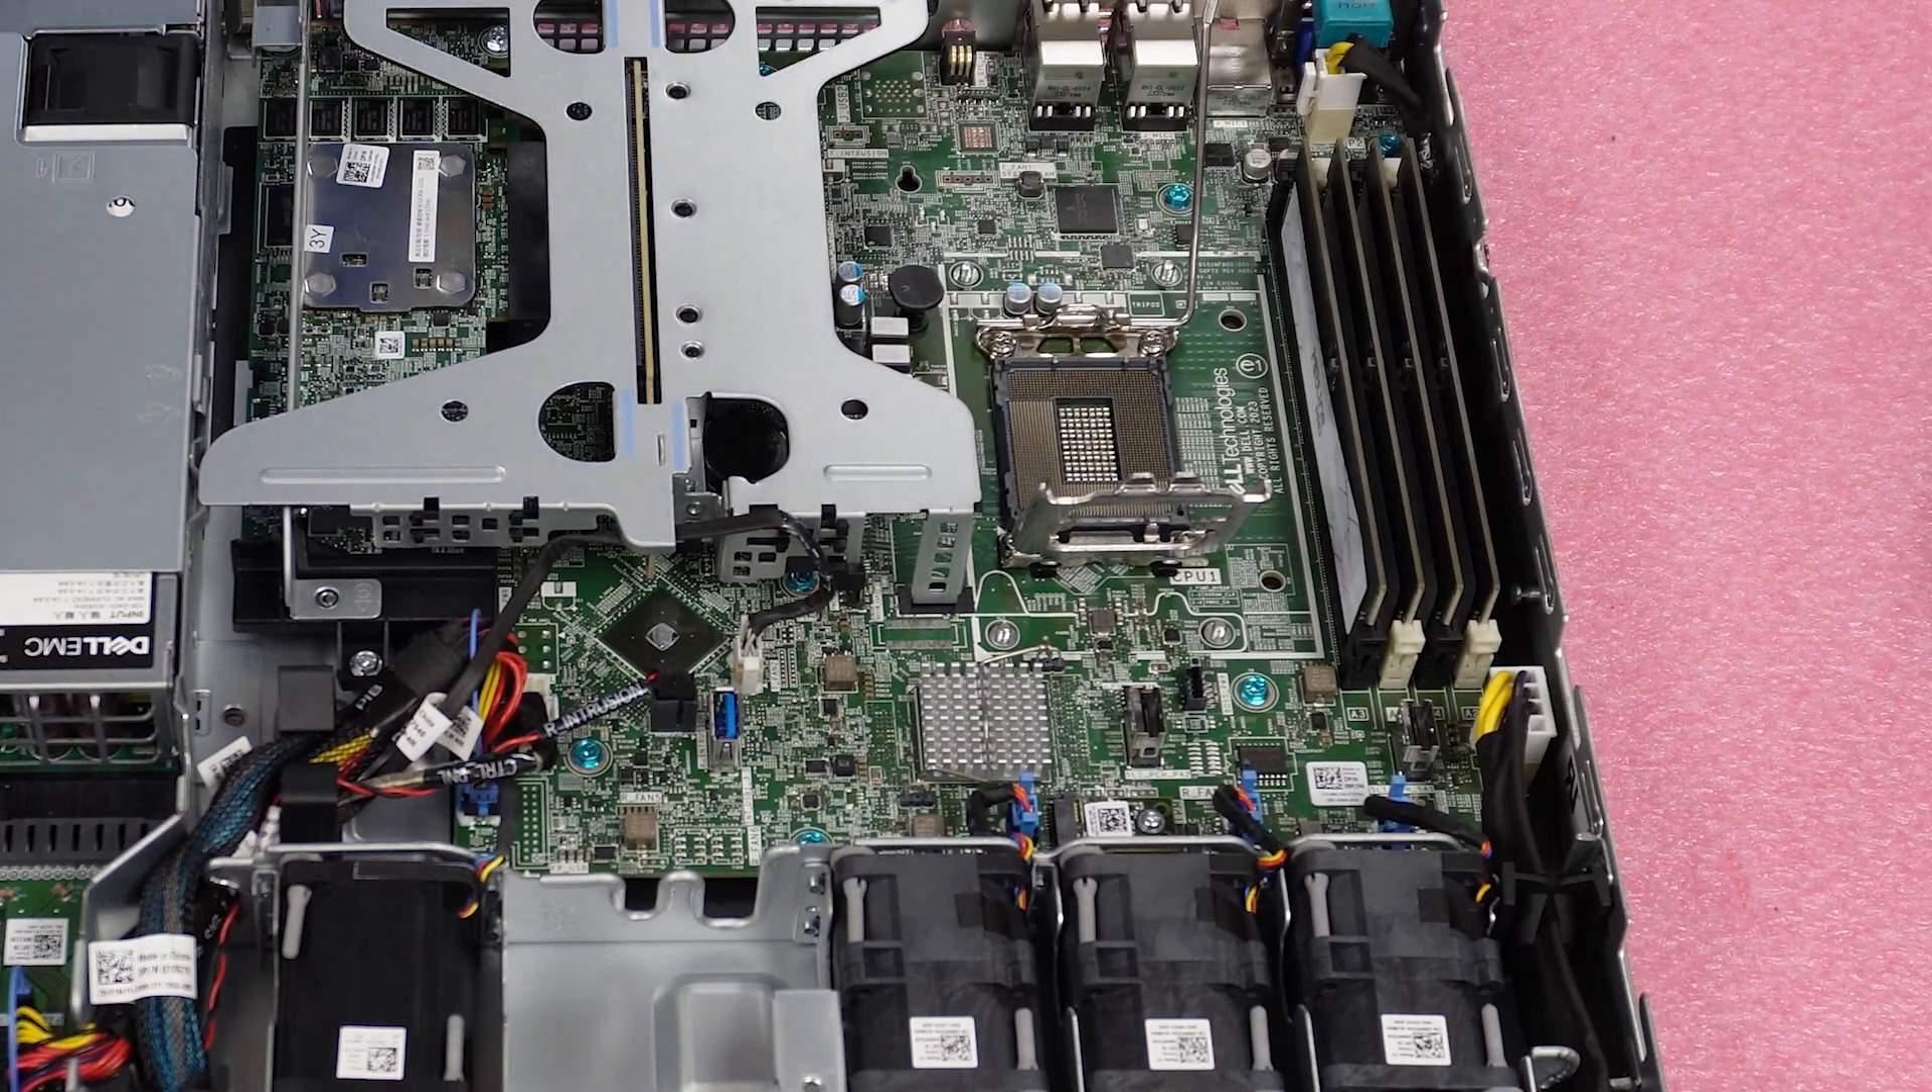You've successfully removed the old processor from your Dell PowerEdge R360.